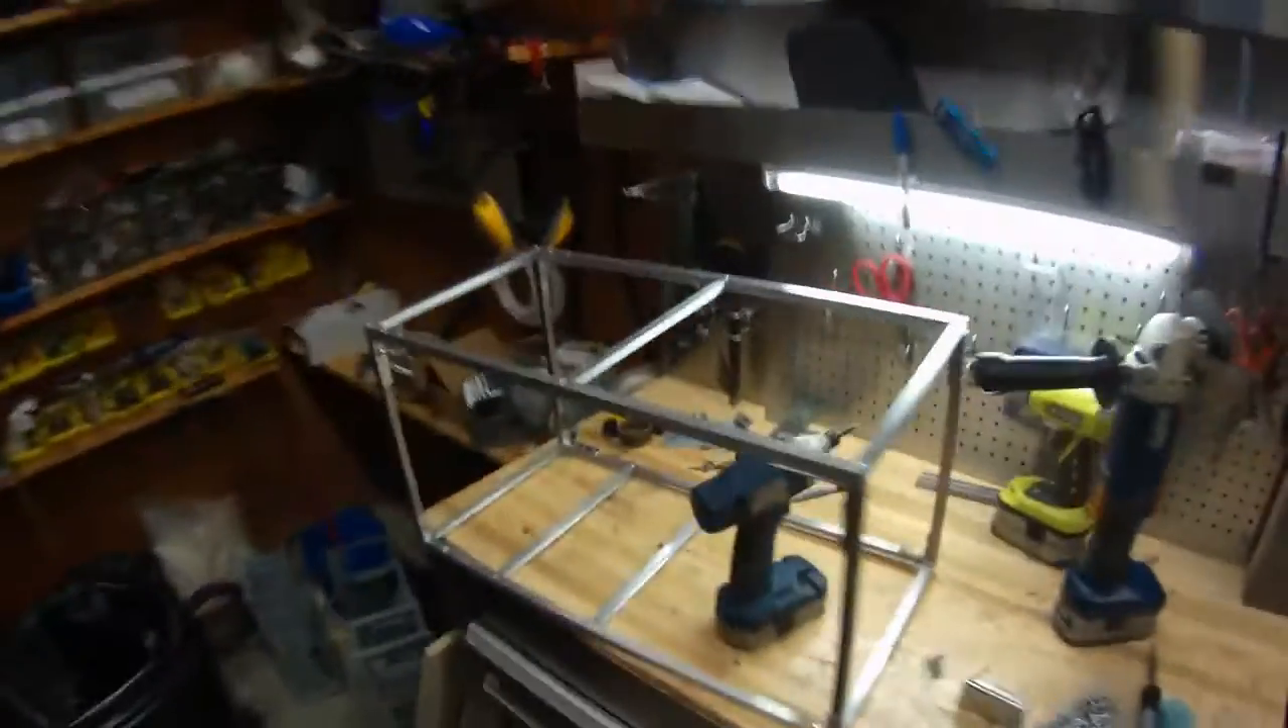So we finally have the main frame built.